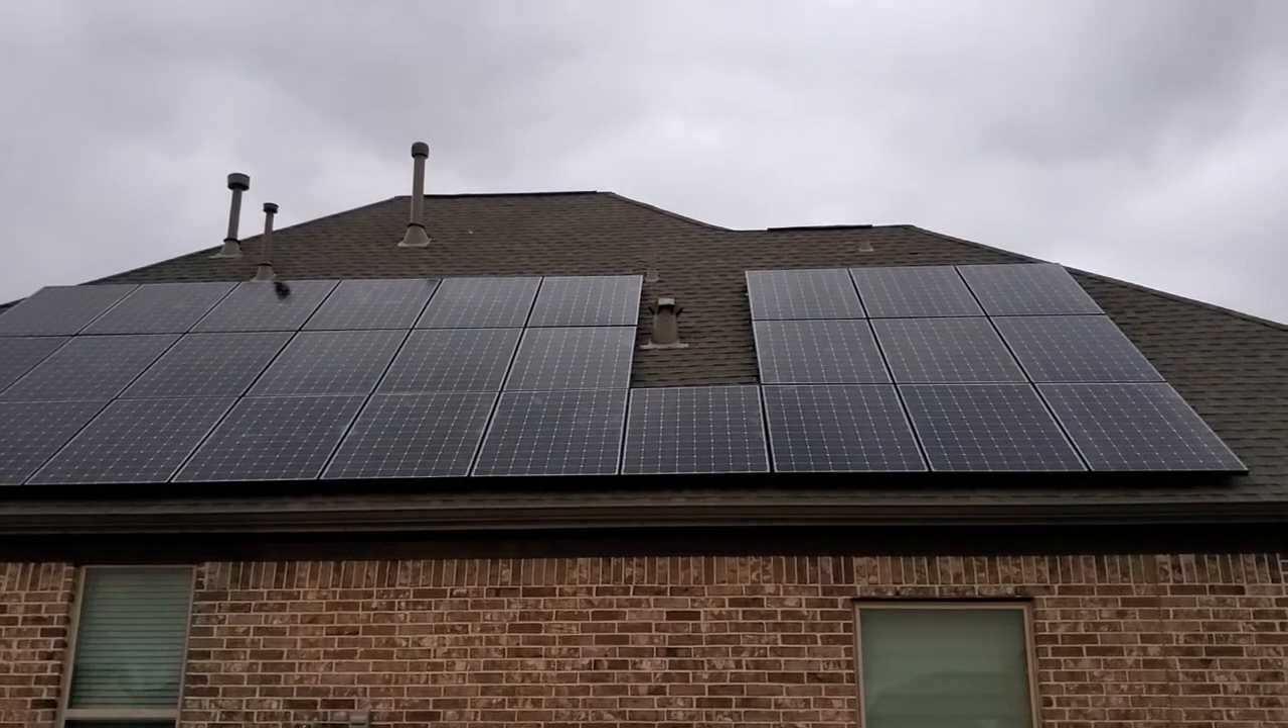Well they've got all the panels installed so now we just have to worry uh wait for them to install the power walls and do the rest of the electrical connection.